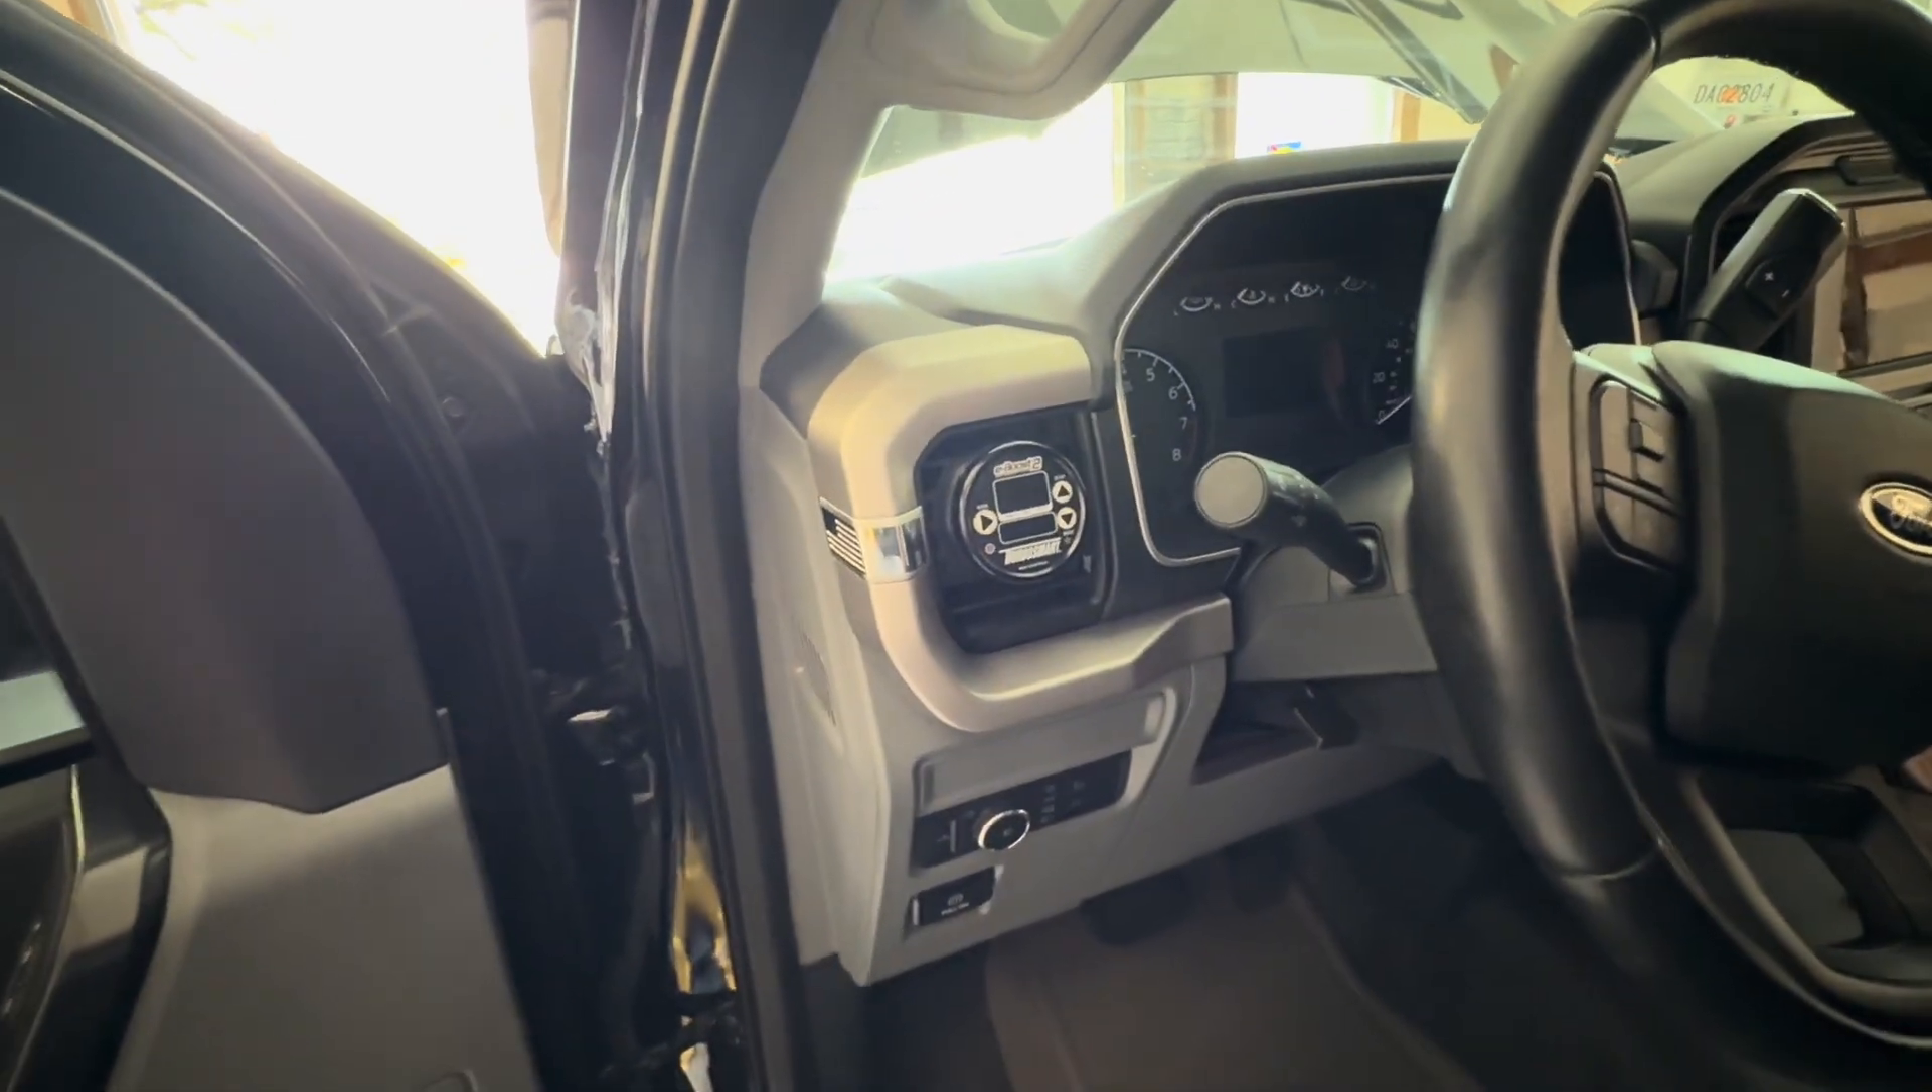All right so boost controller is in.